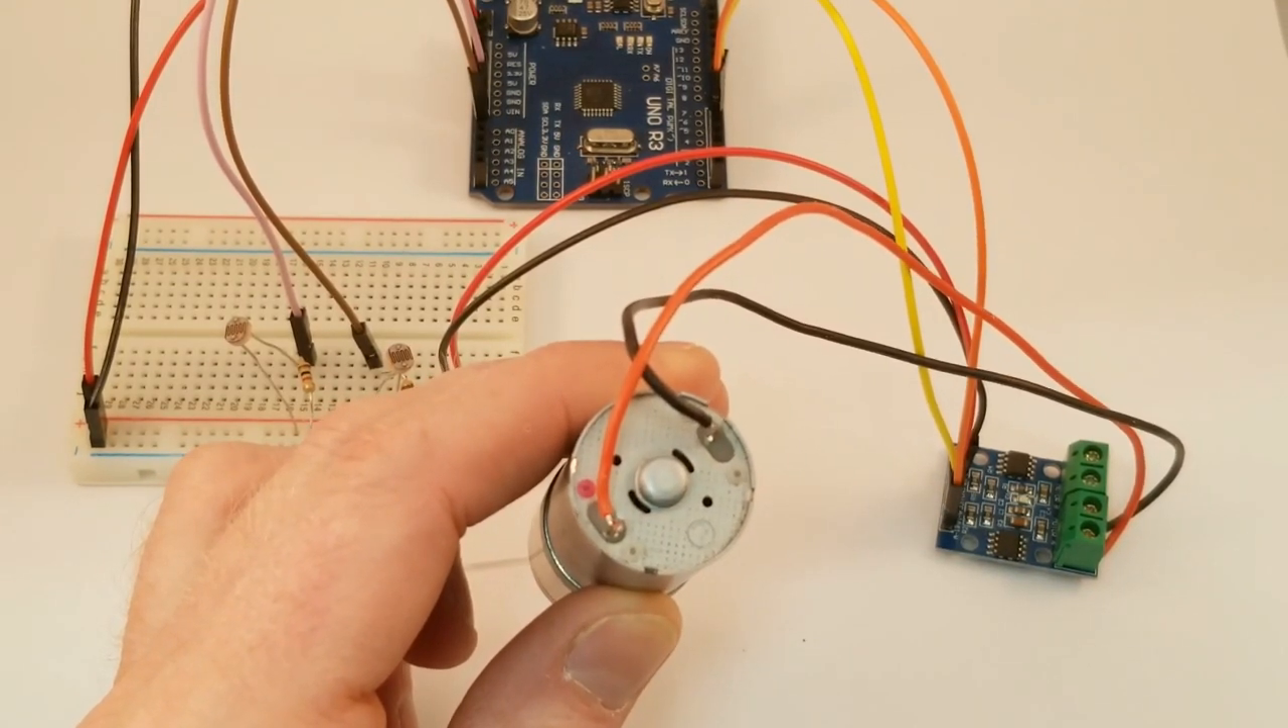As you can see, we've got a little red dot here. And I've connected the red wire to that side of the motor.